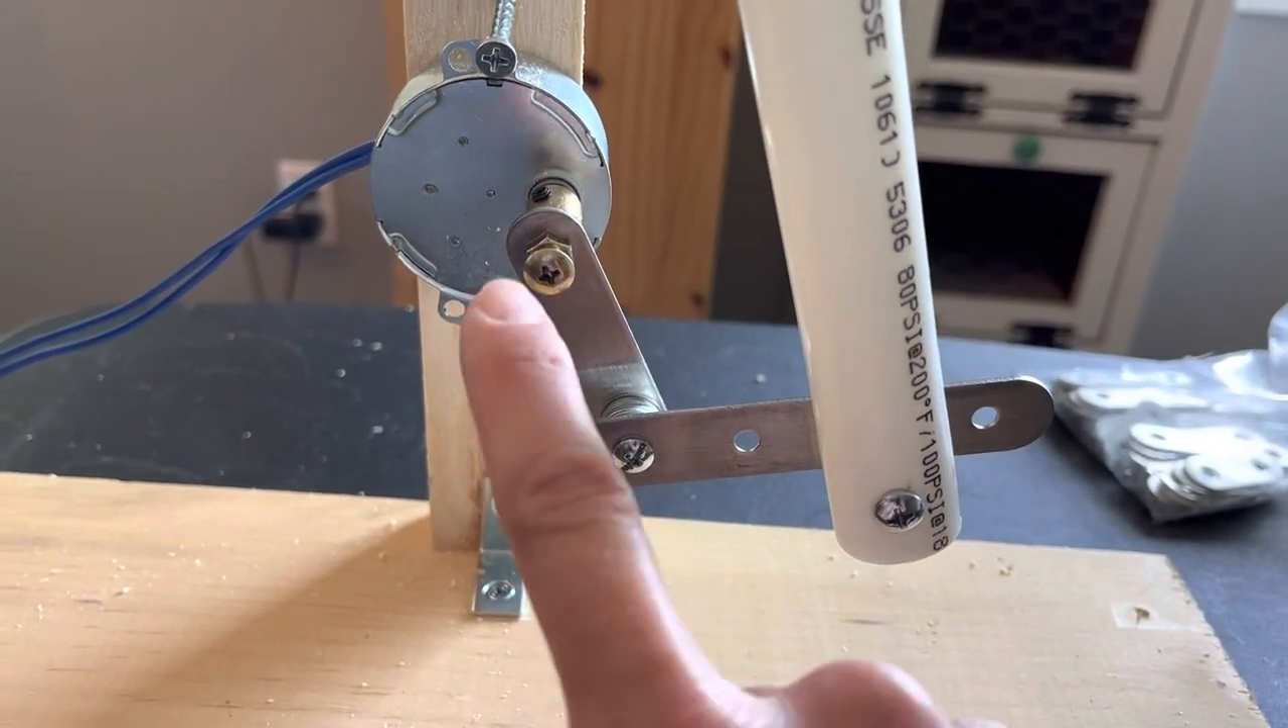So that hole that I drilled at the bottom of the PVC pipe then got connected to this mending plate.